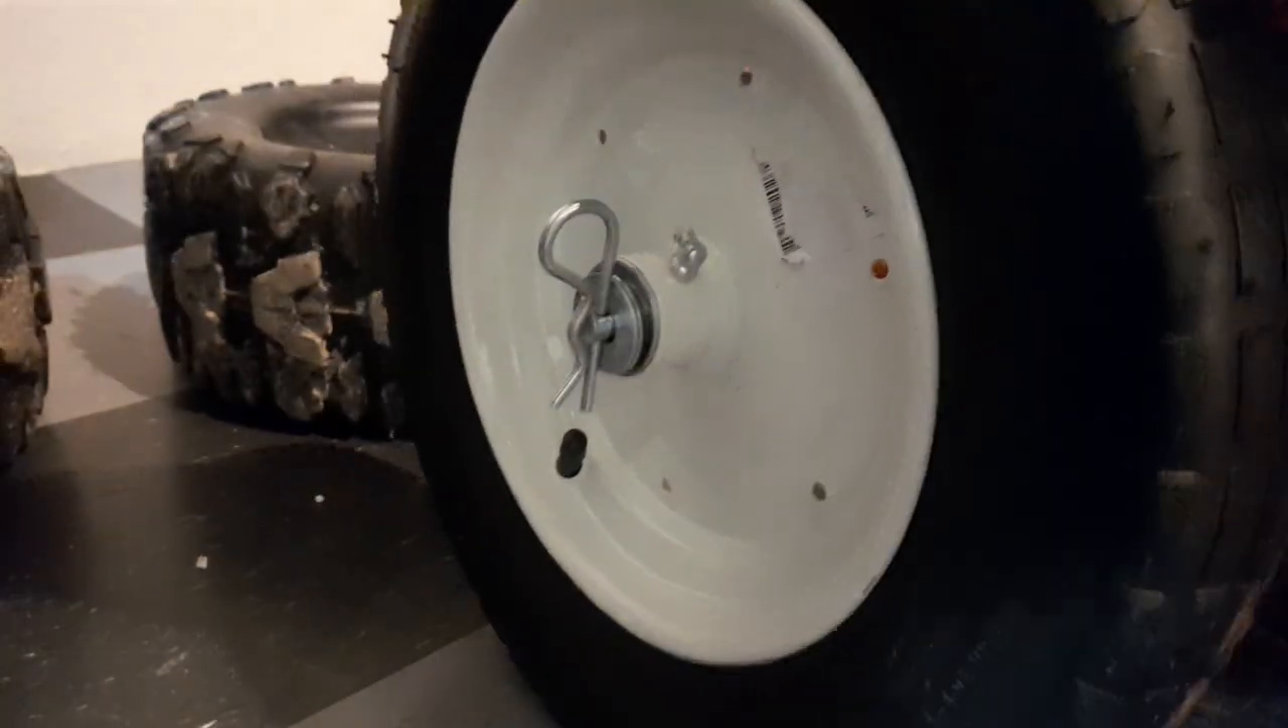And boom, your front tire is on.